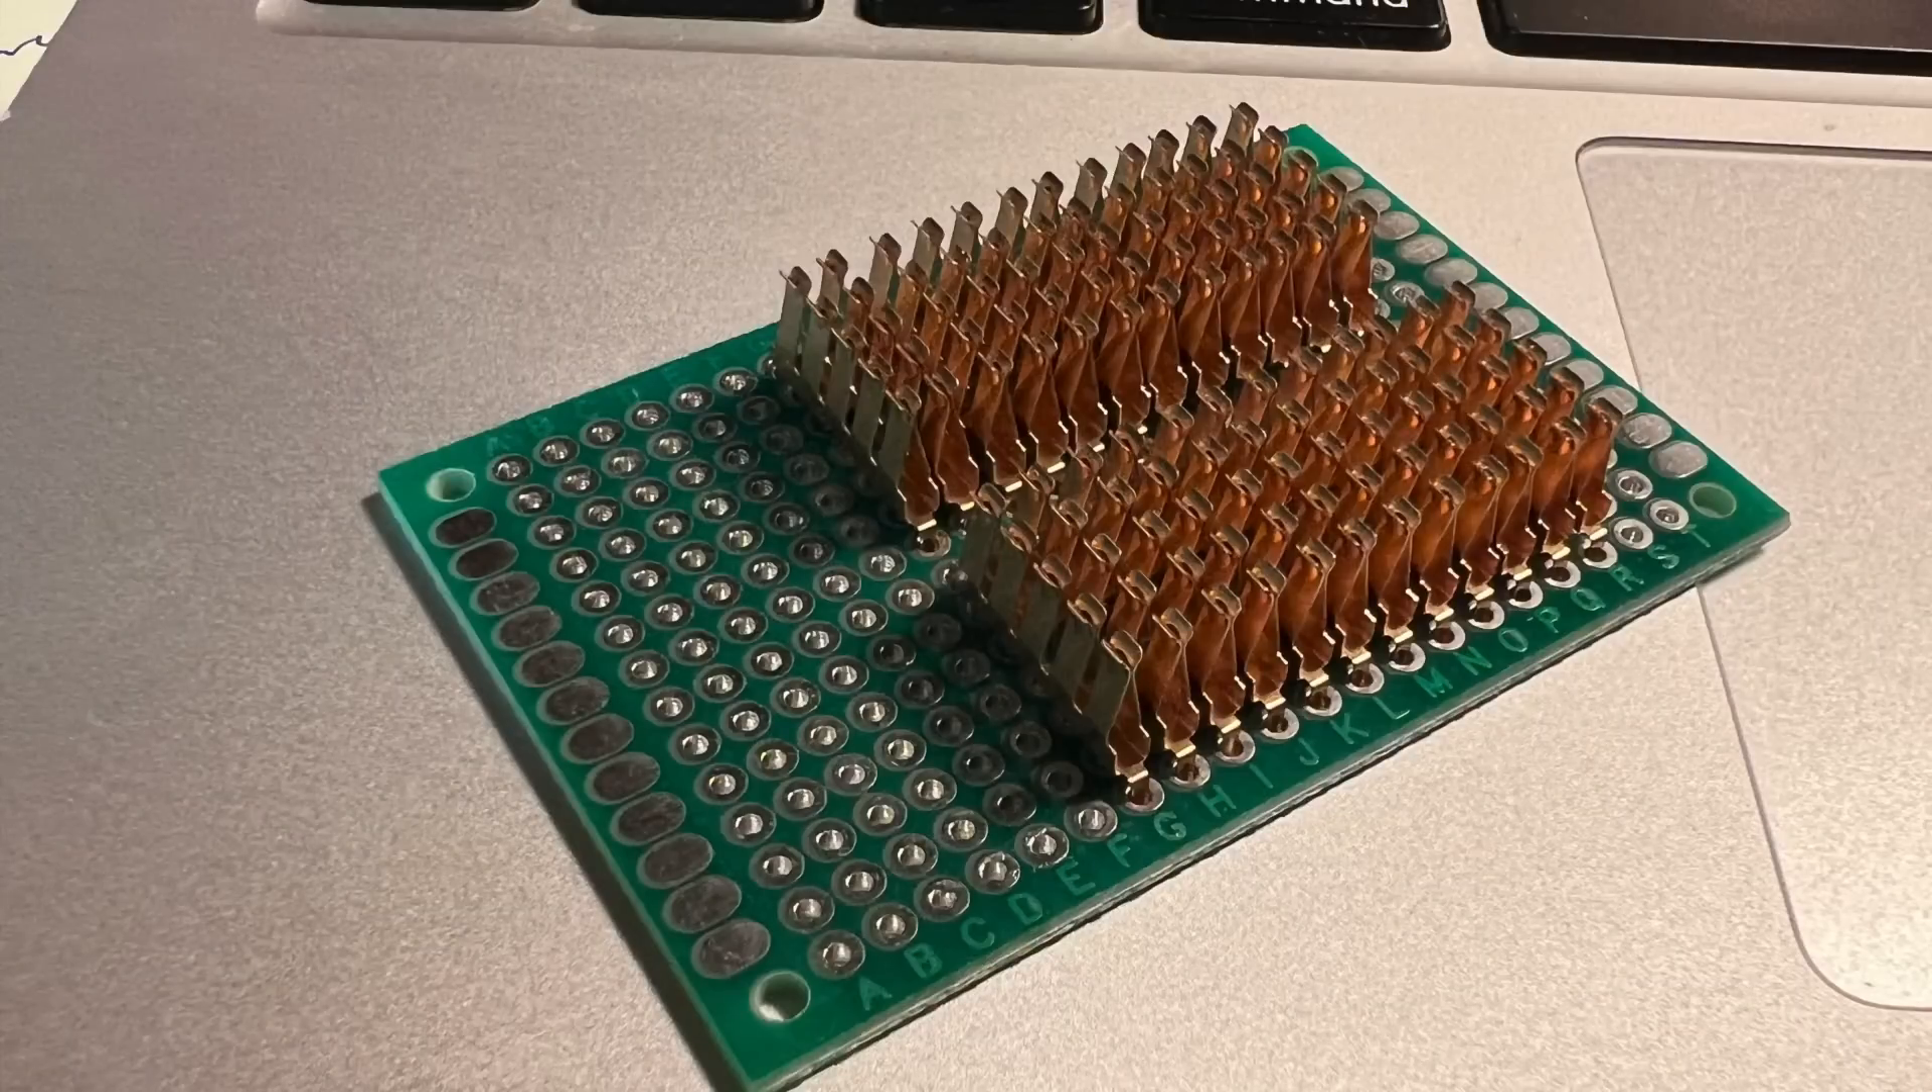So the clips fit perfectly on this board.